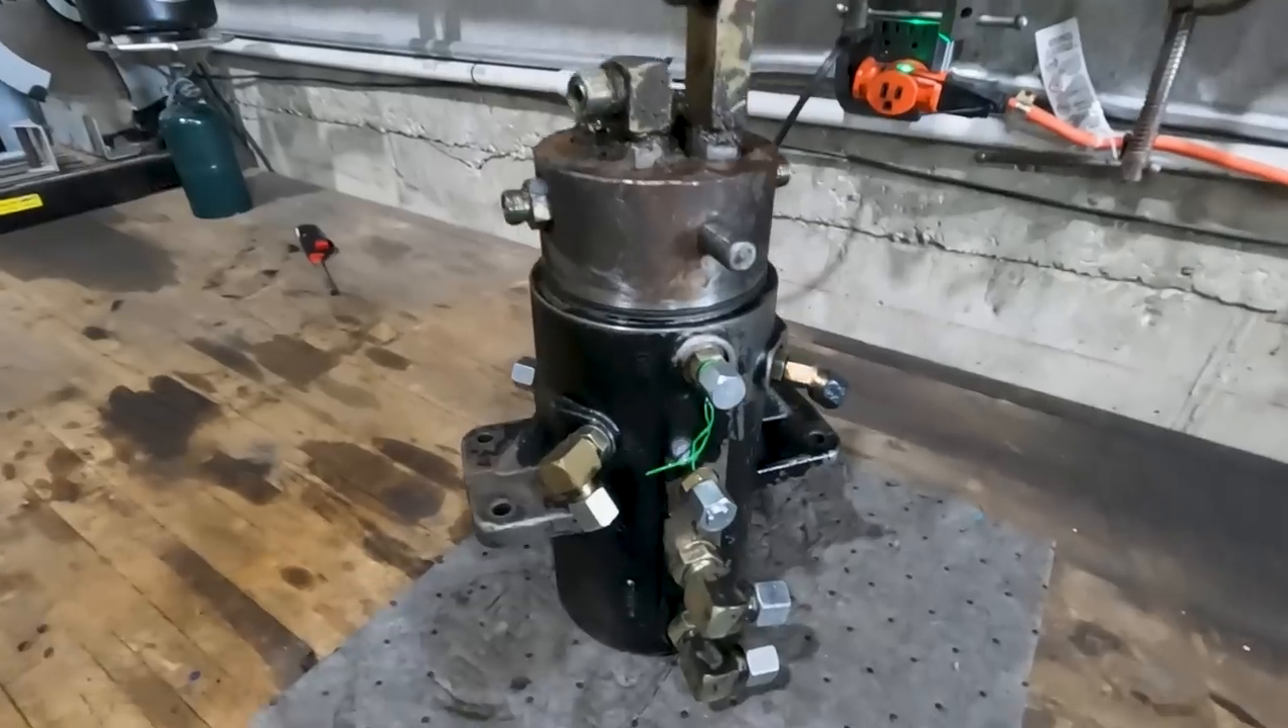All right, finally, we got the swivel out.